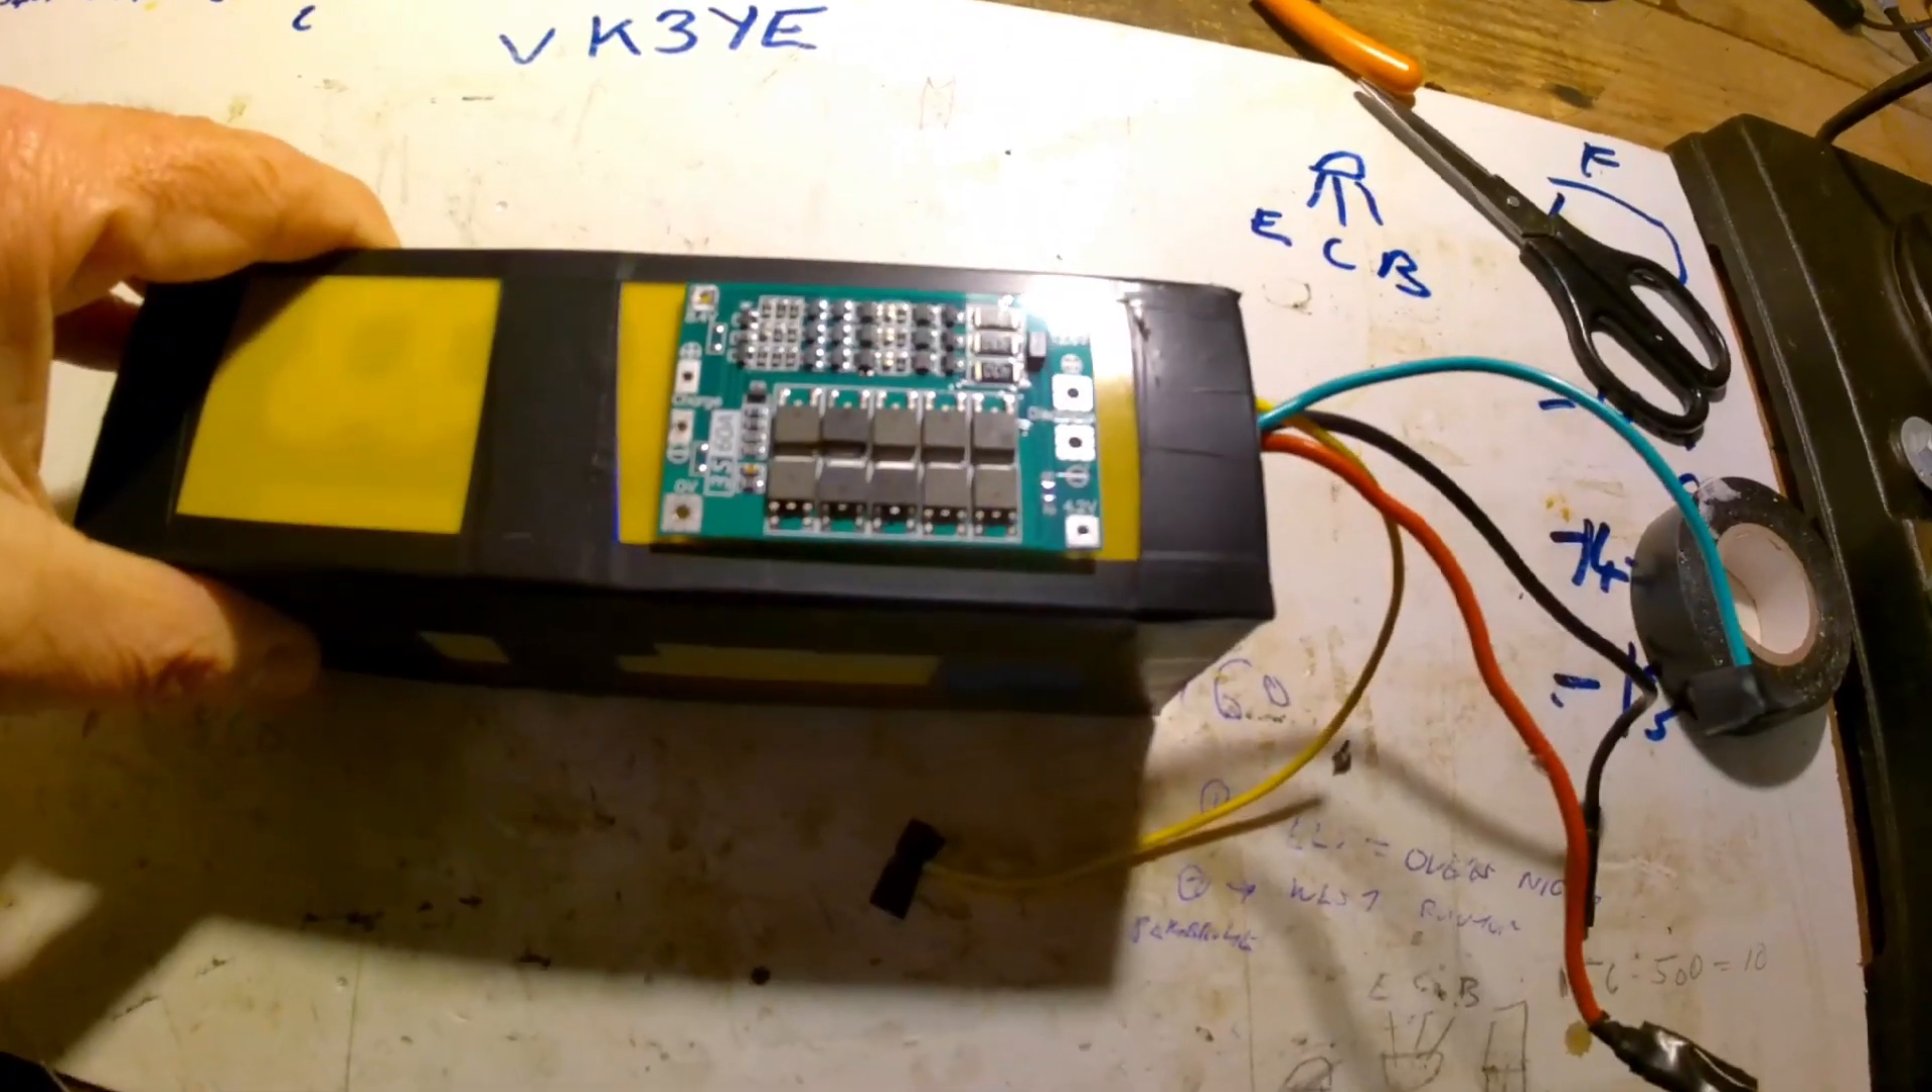Now I've put the 60 amp board on.